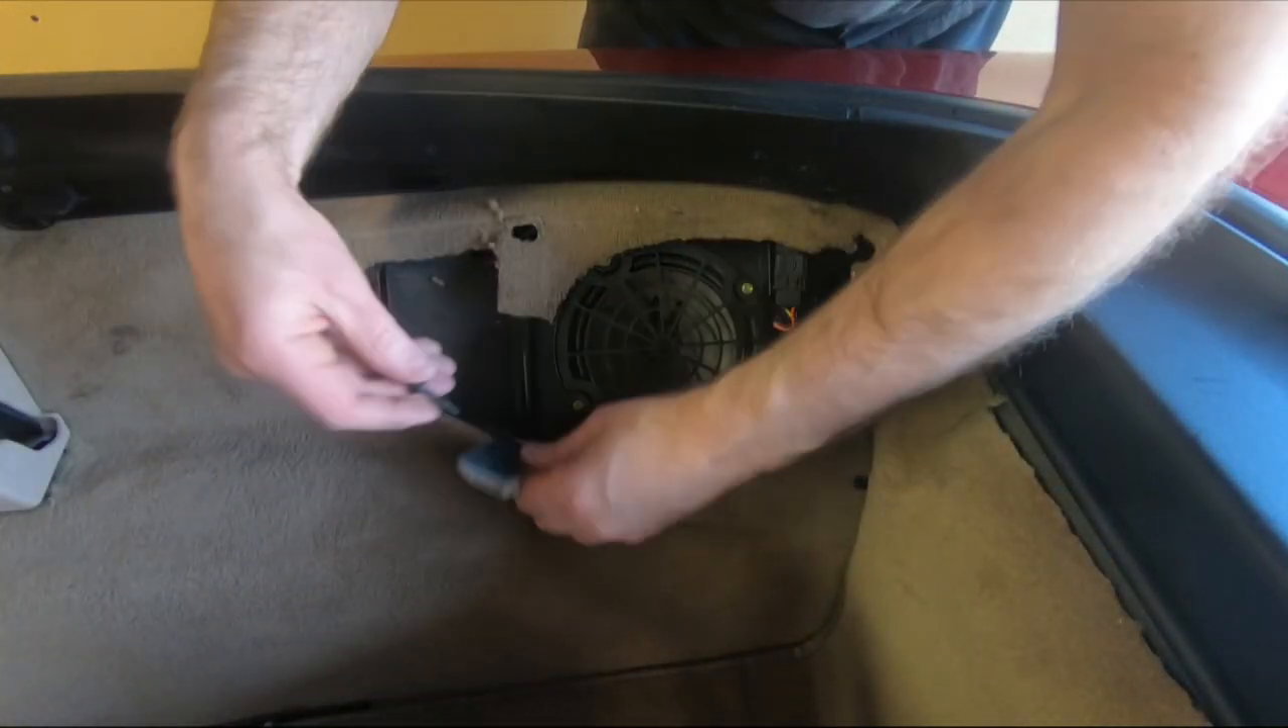Okay, the enclosure is back in the car.